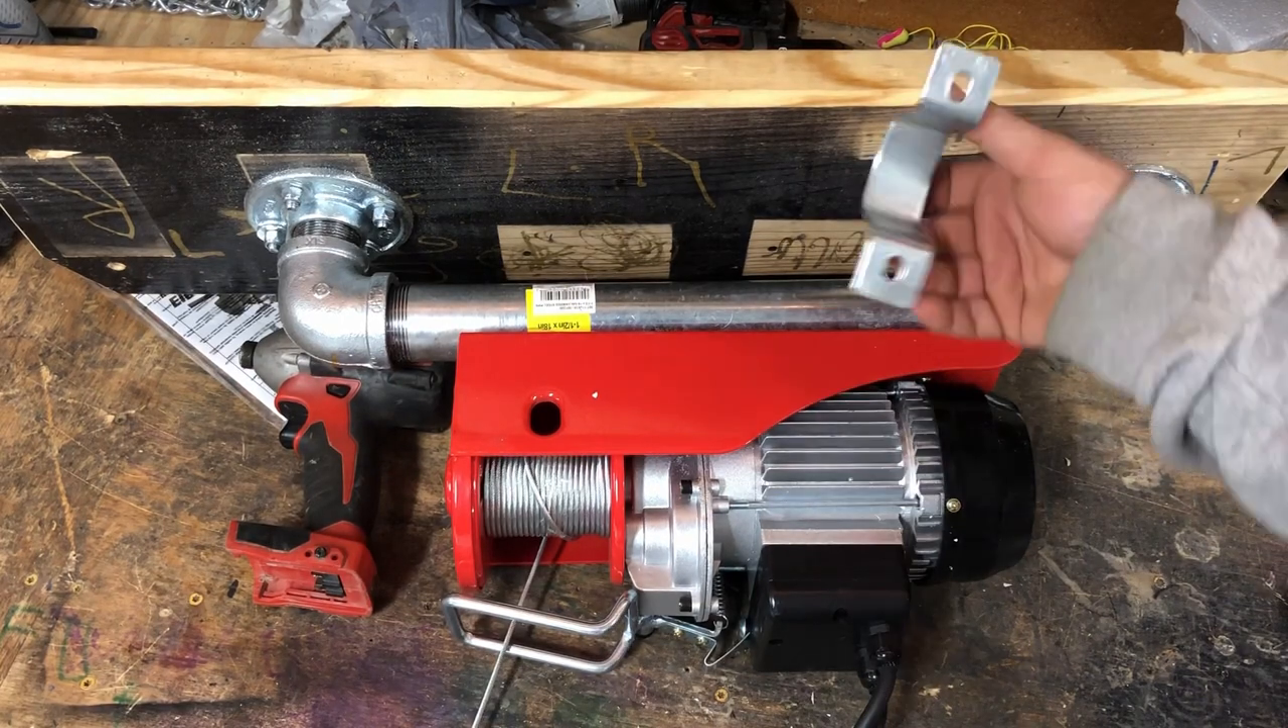So now that we have the pipe built, you can kind of see how it attaches to the winch.